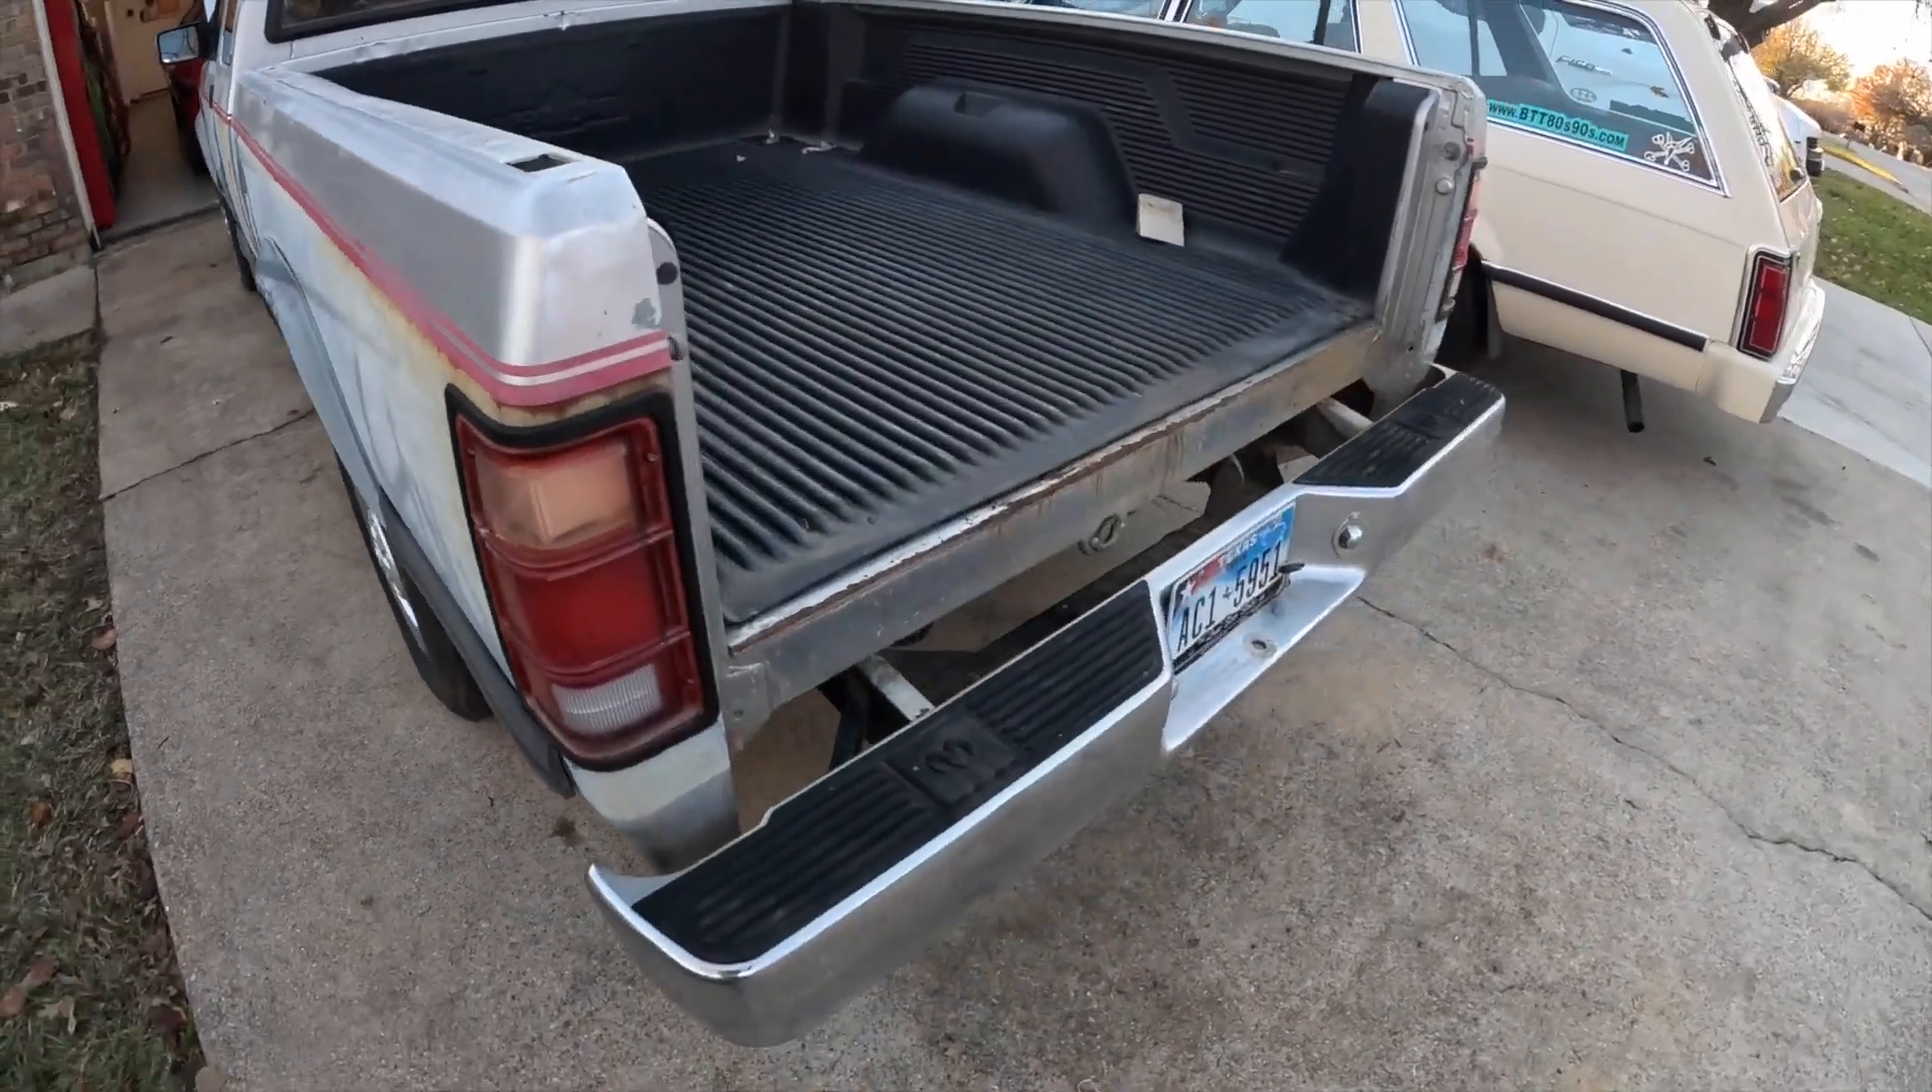It's been a day but it's back together pretty much I still have to put the tailgate on but let's see if this thing fires up and if it will idle.